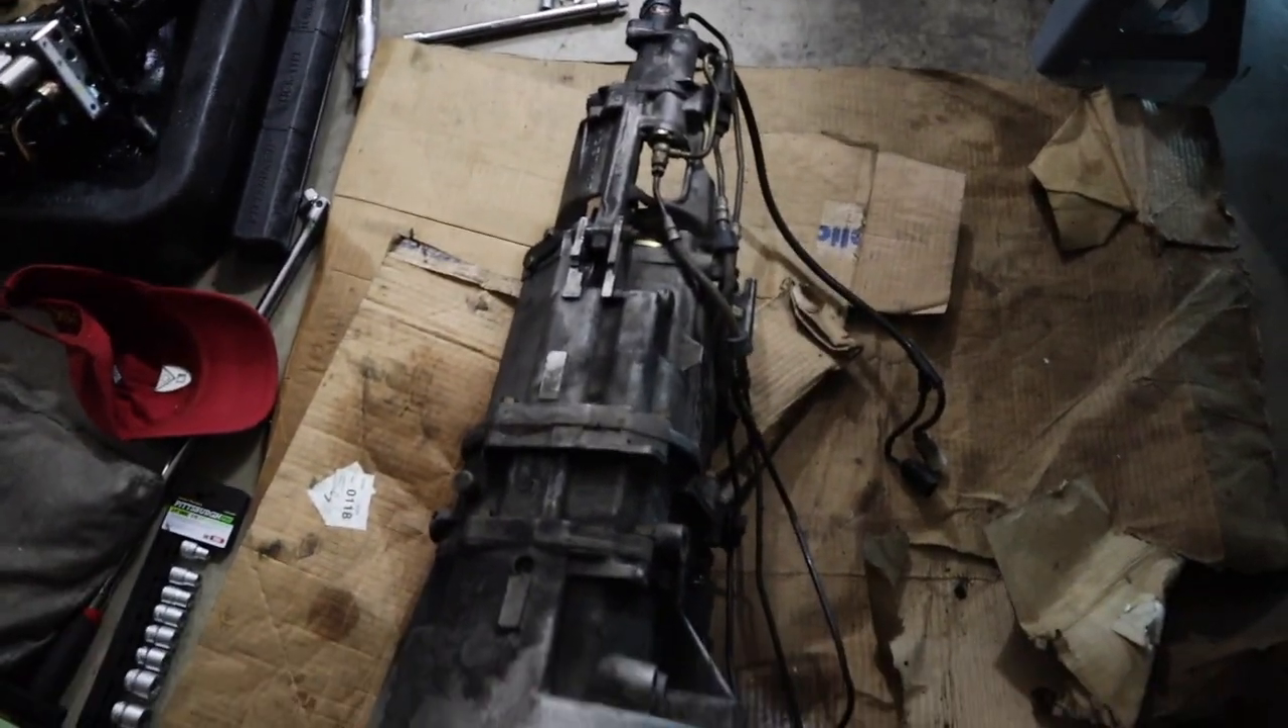Alright guys, we successfully got the transmission out.